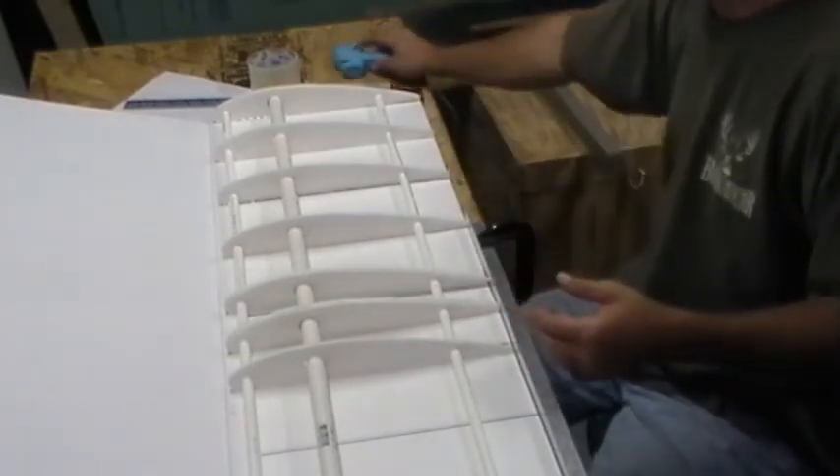Um, when I got all my ribs in place, I was ready to fold the top over.